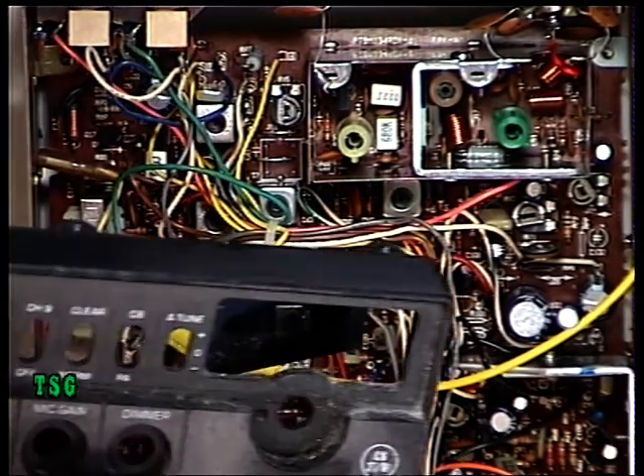I've got the front panel off this set at the moment.